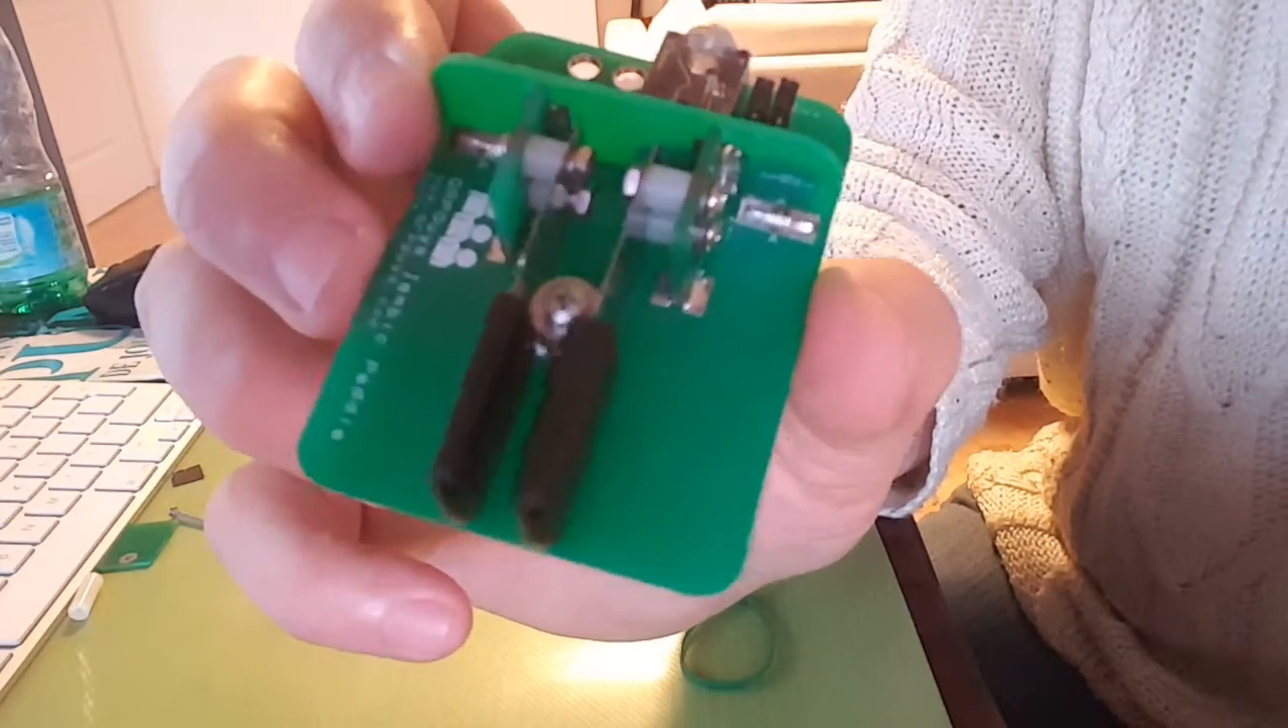And here's the final result. I slipped on the rubbery material on the arms.